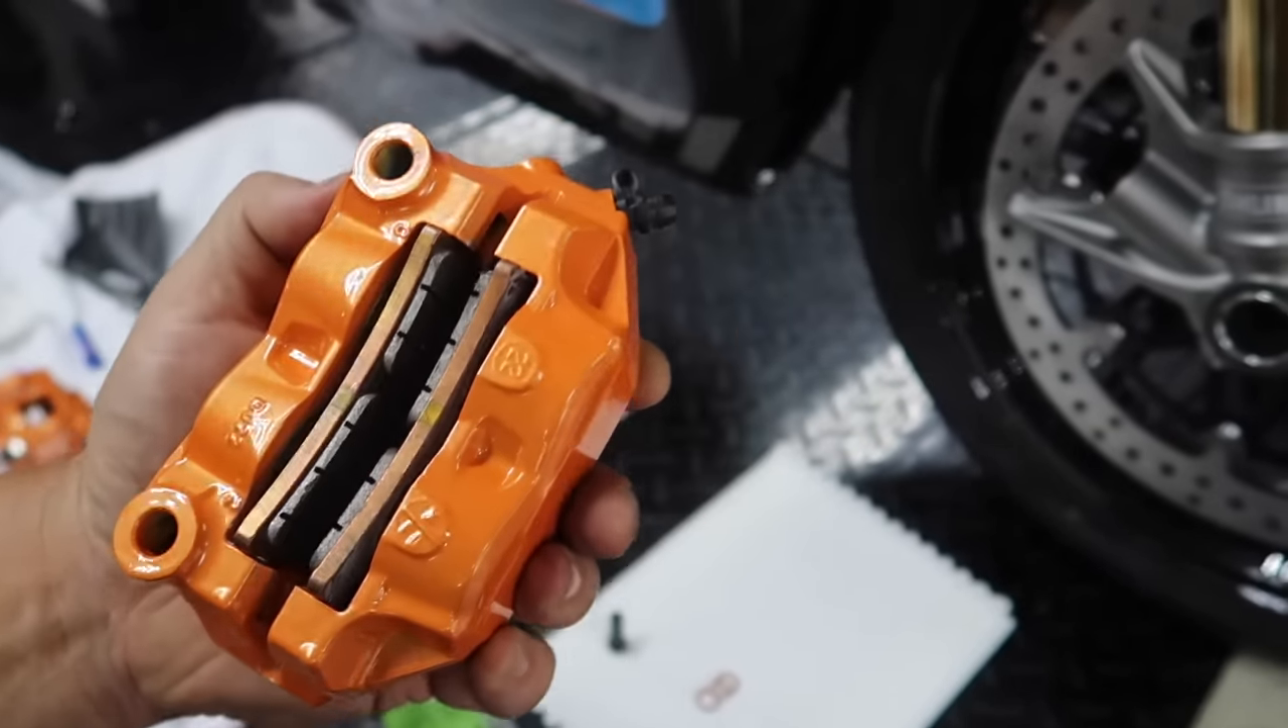Okay calipers are sorry the pads are in the caliper everything's ready to go.